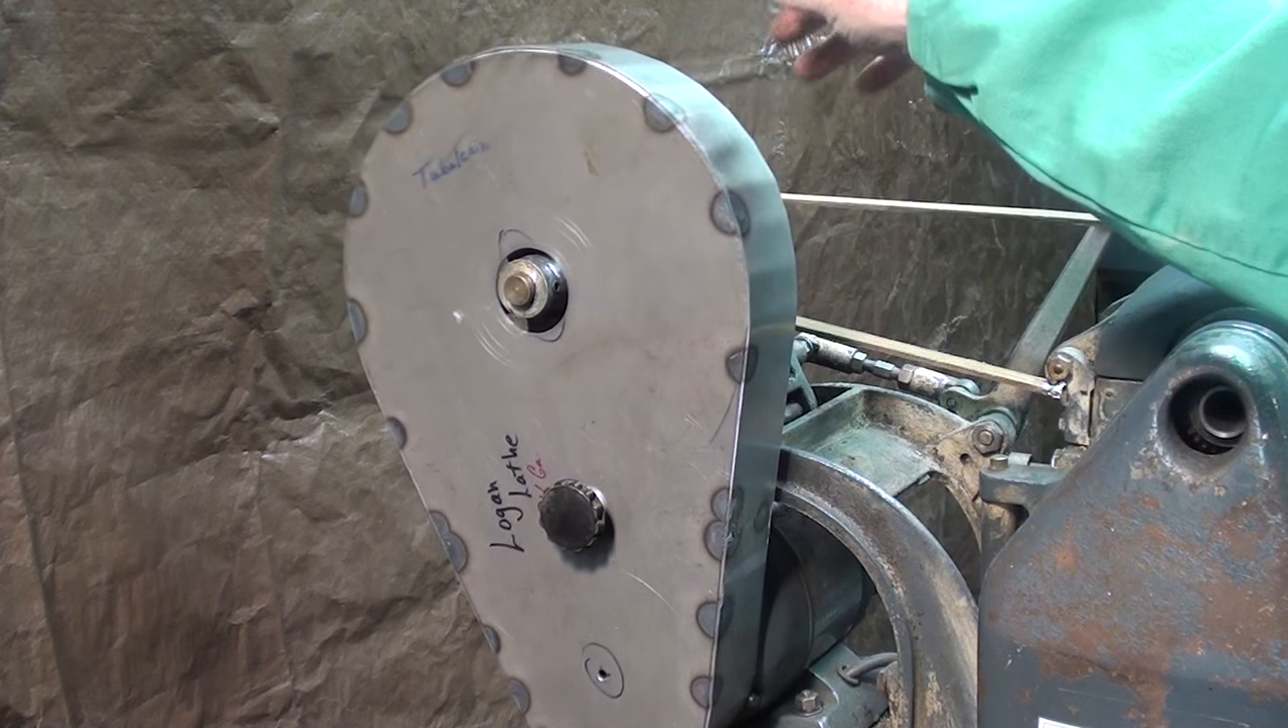Alright, I have the guard mounted and just as I thought it's a little flimsier than what I wanted but I did kind of suspect that it vibrates like a tuning fork.